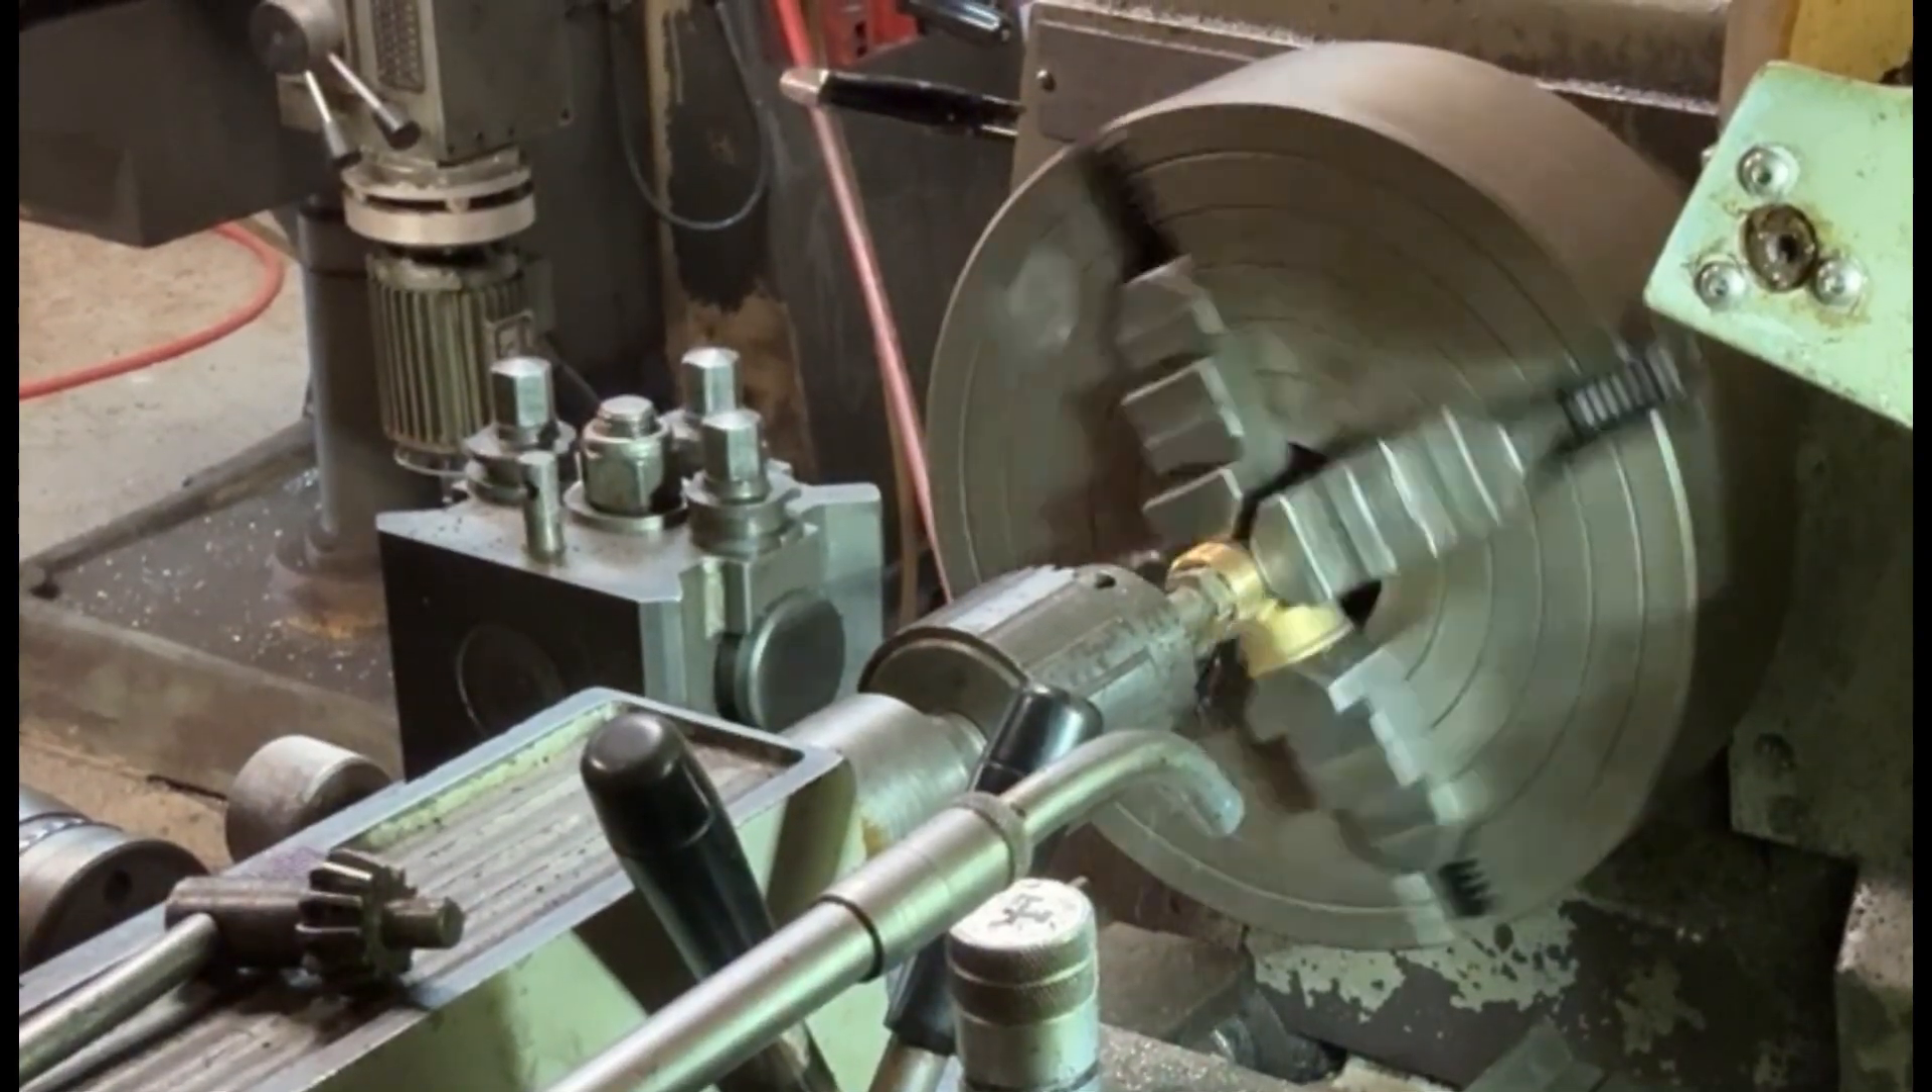As you can see, I've mounted this branch fitting into the four jaw chuck.